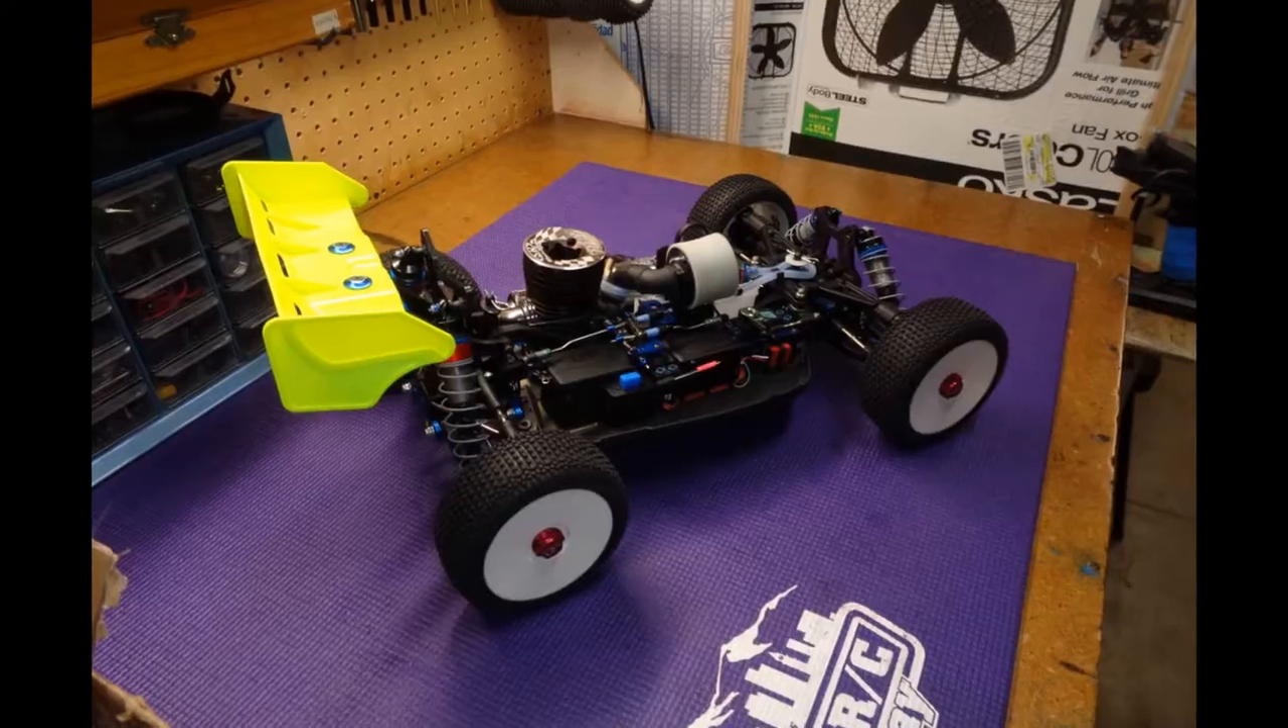Minus the body, this buggy is ready to go.